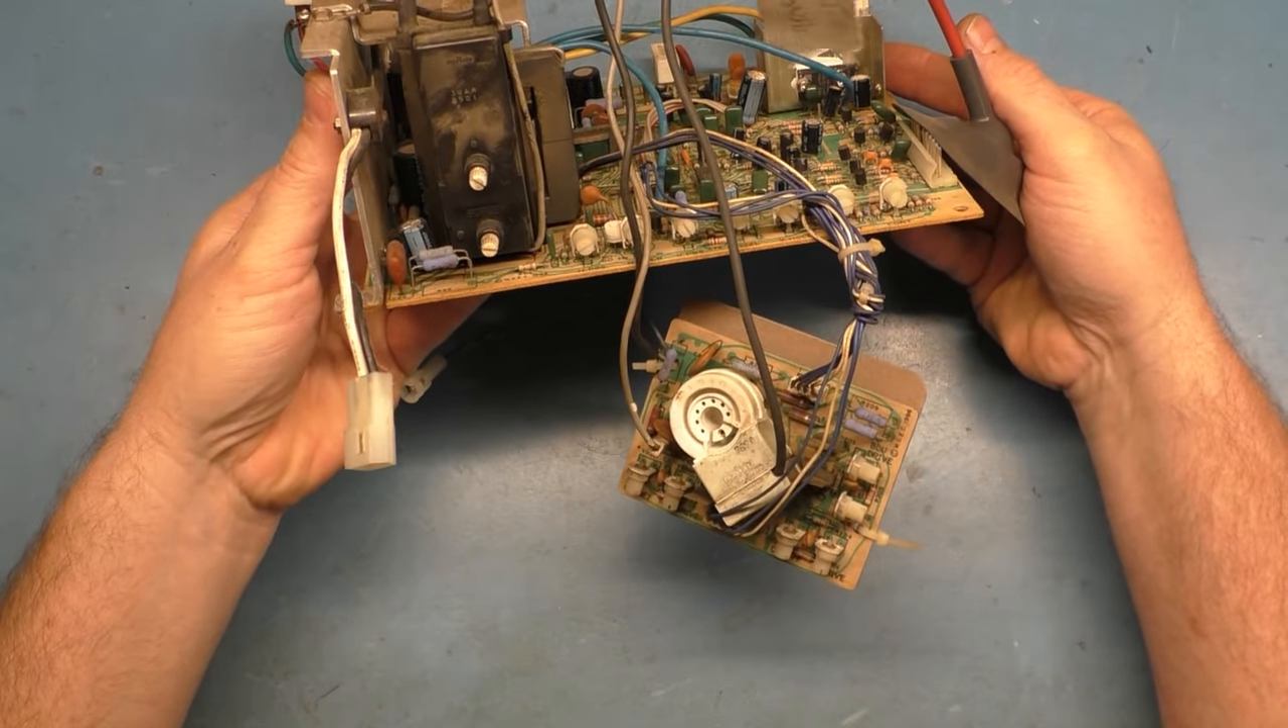So the chassis is now extricated from the tube.